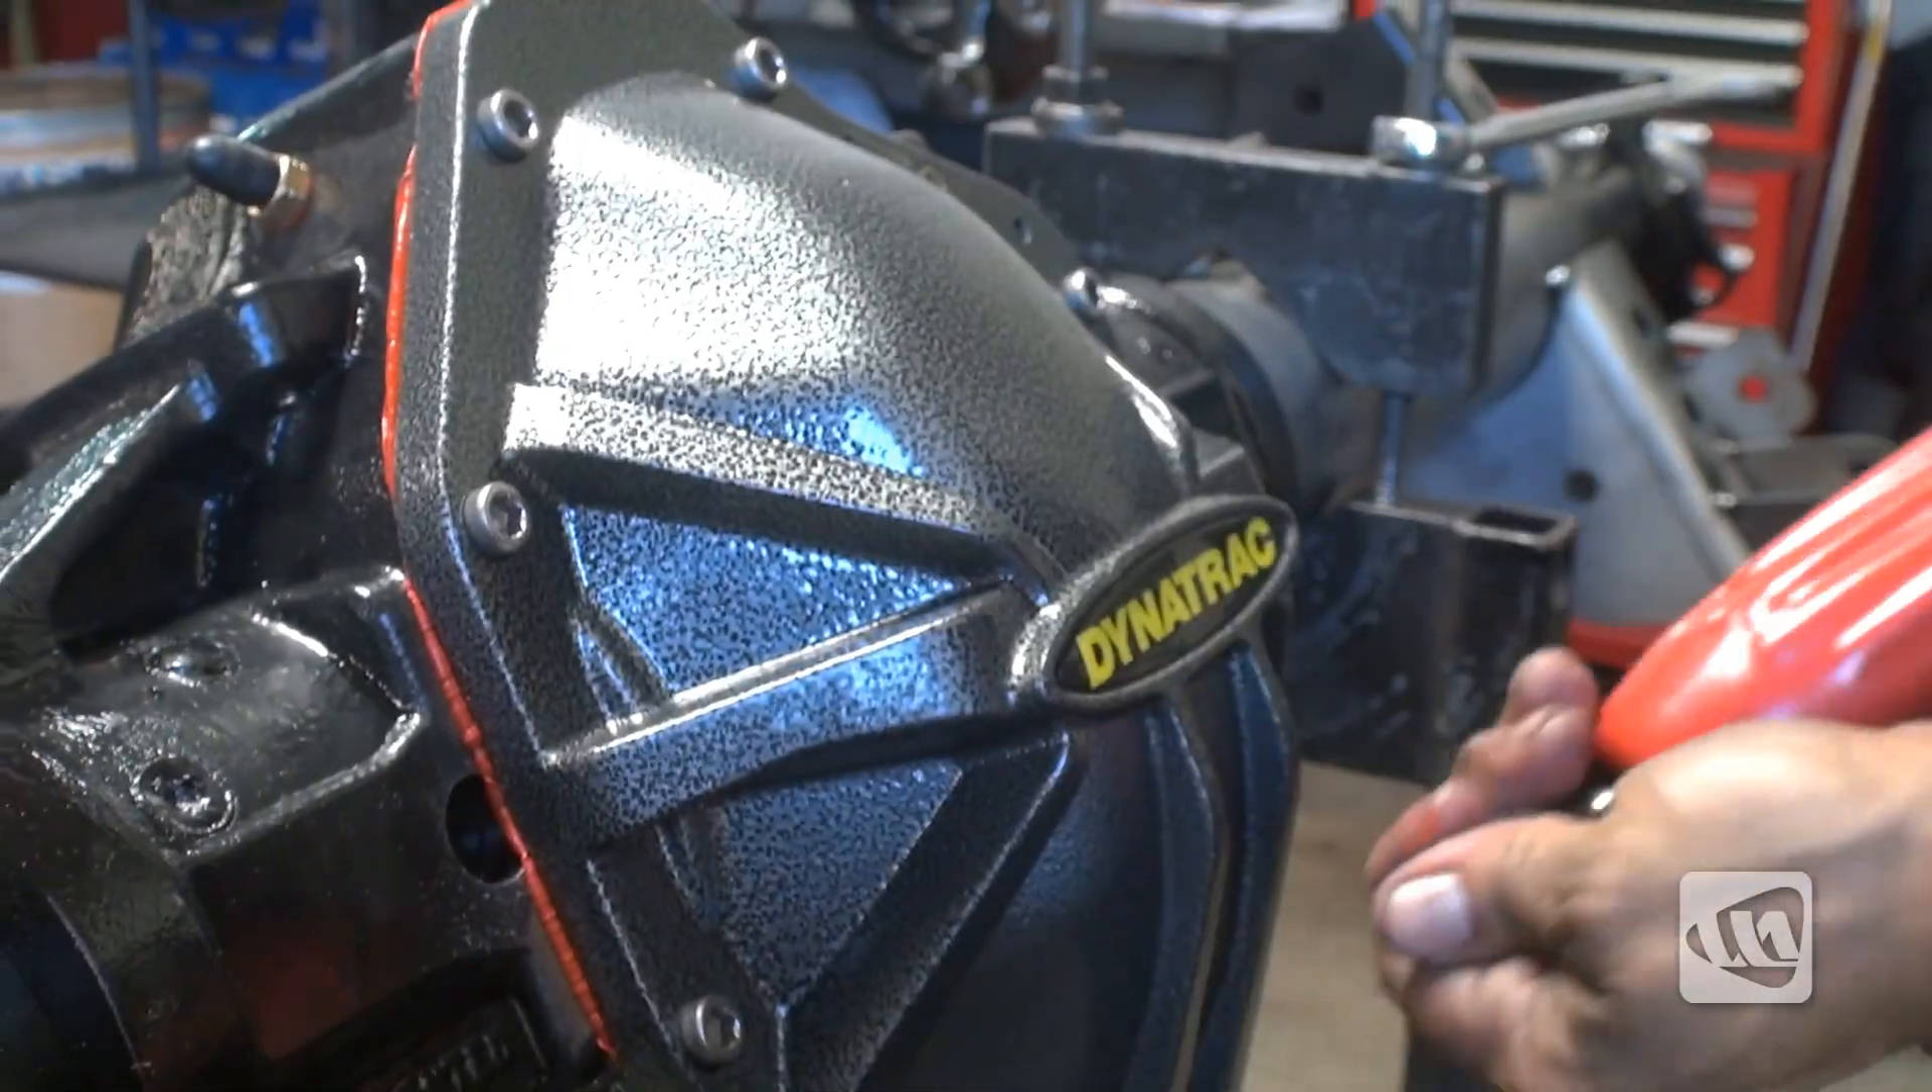With the installation of a heavy duty Dynatrac cover, the assembly of the differential is now complete.